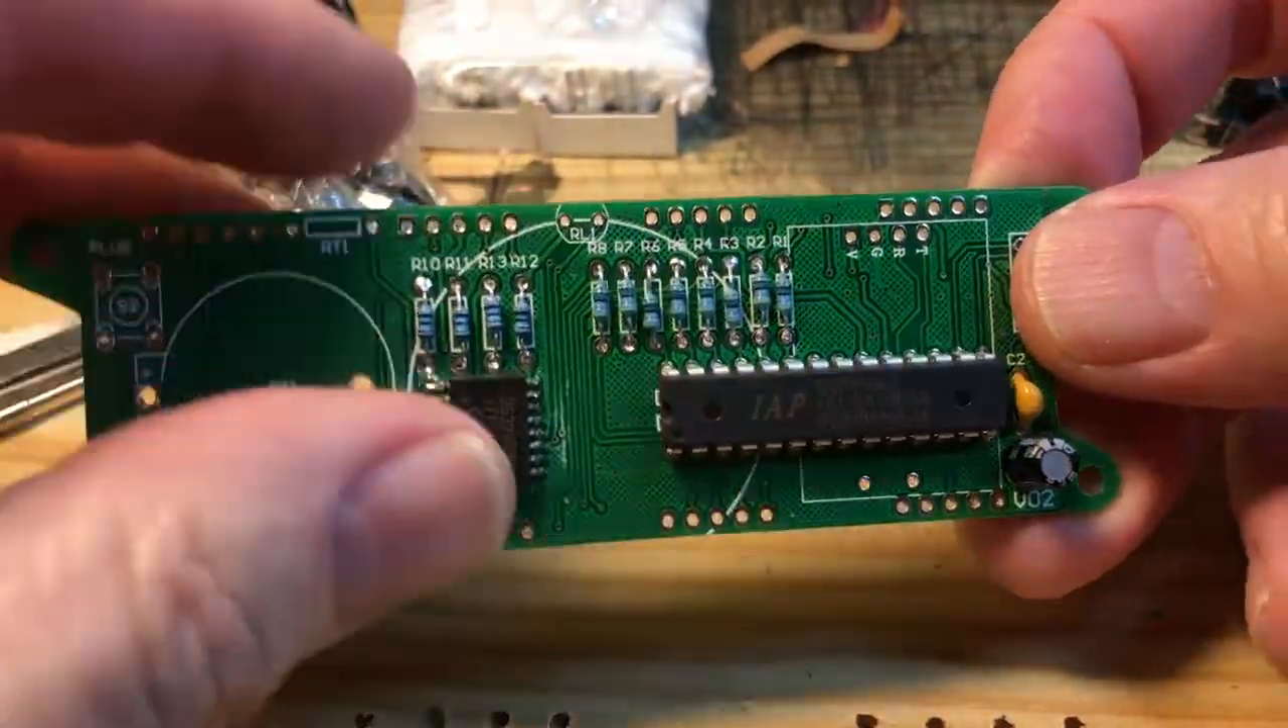That's the chip plugged in to the board.